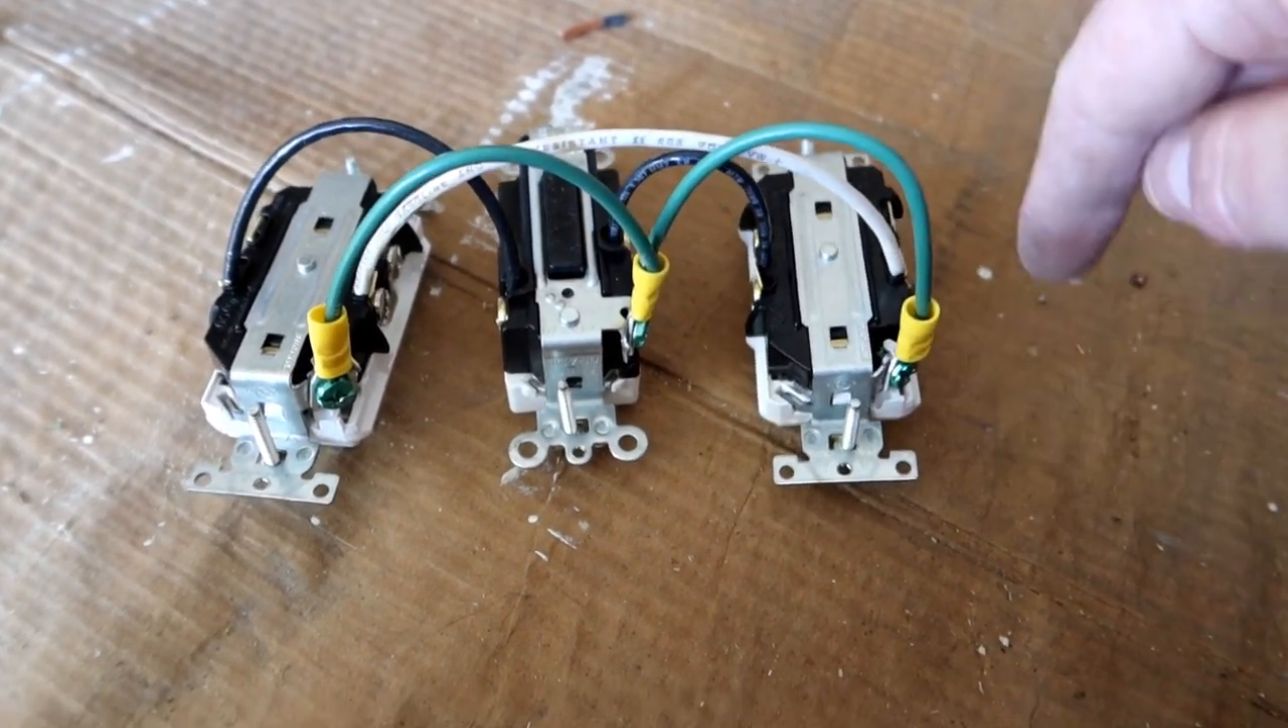And I have the grounds connected.